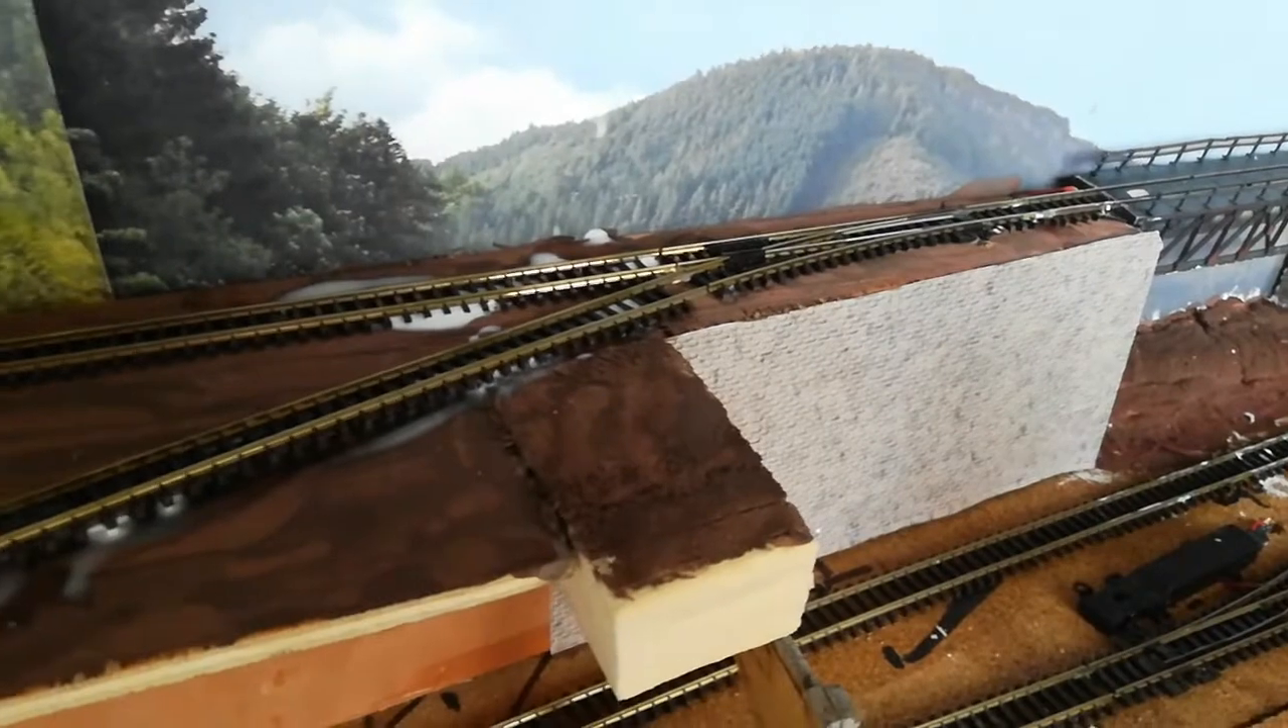I've stuck down the junction there and then I've created the track stuck that down there.